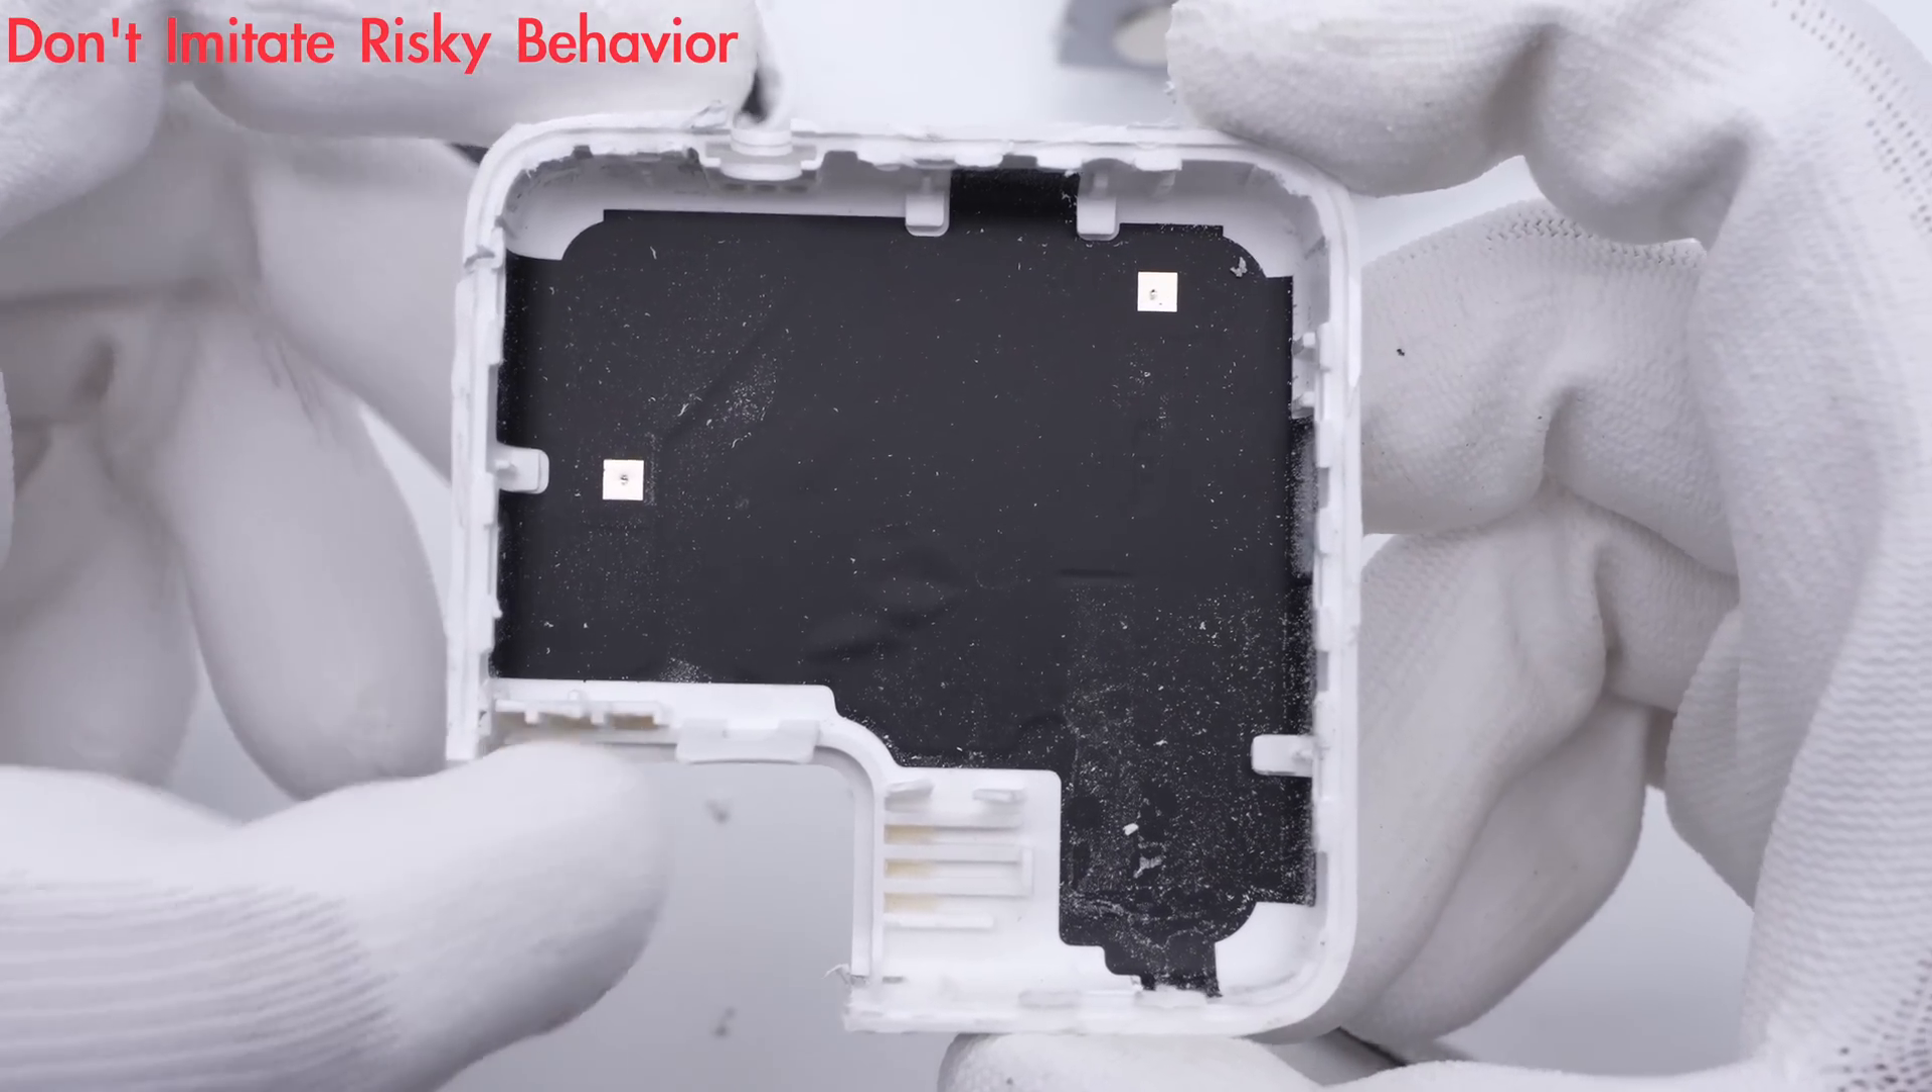The black thermal graphite sheet is pasted inside the case.